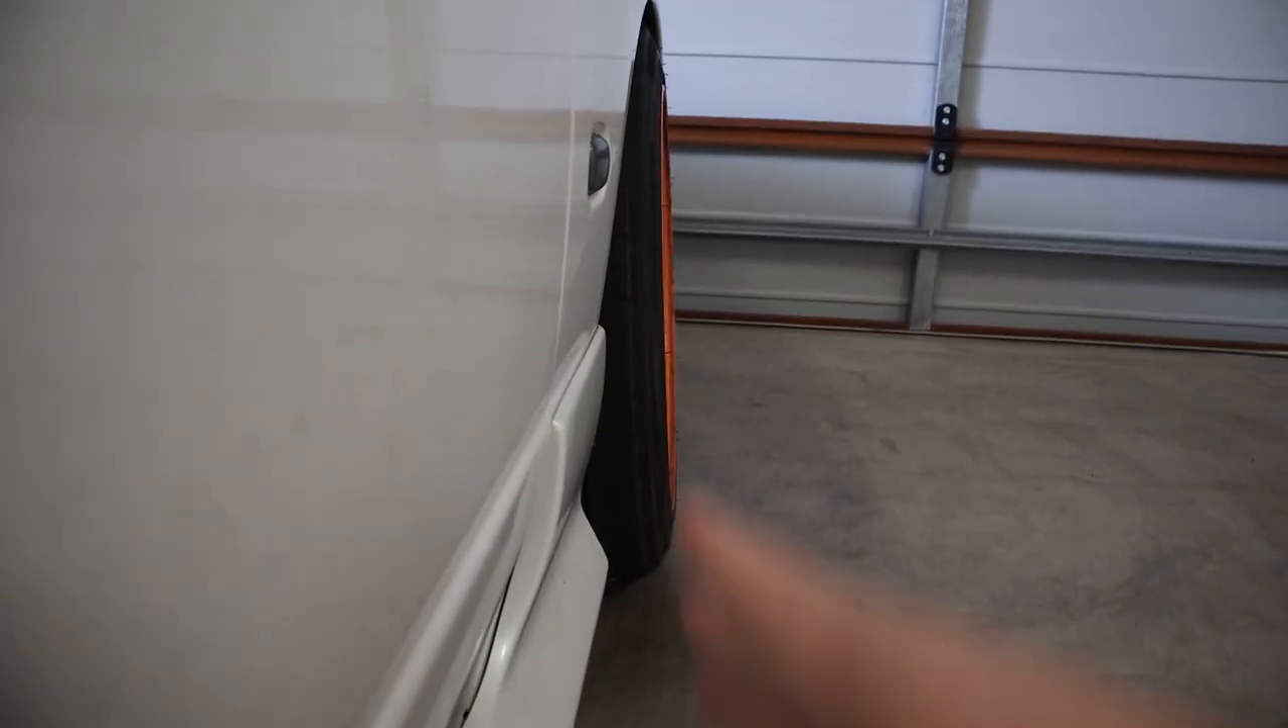And you can just see how much of the wheel and tyre is protruding out at the bottom.